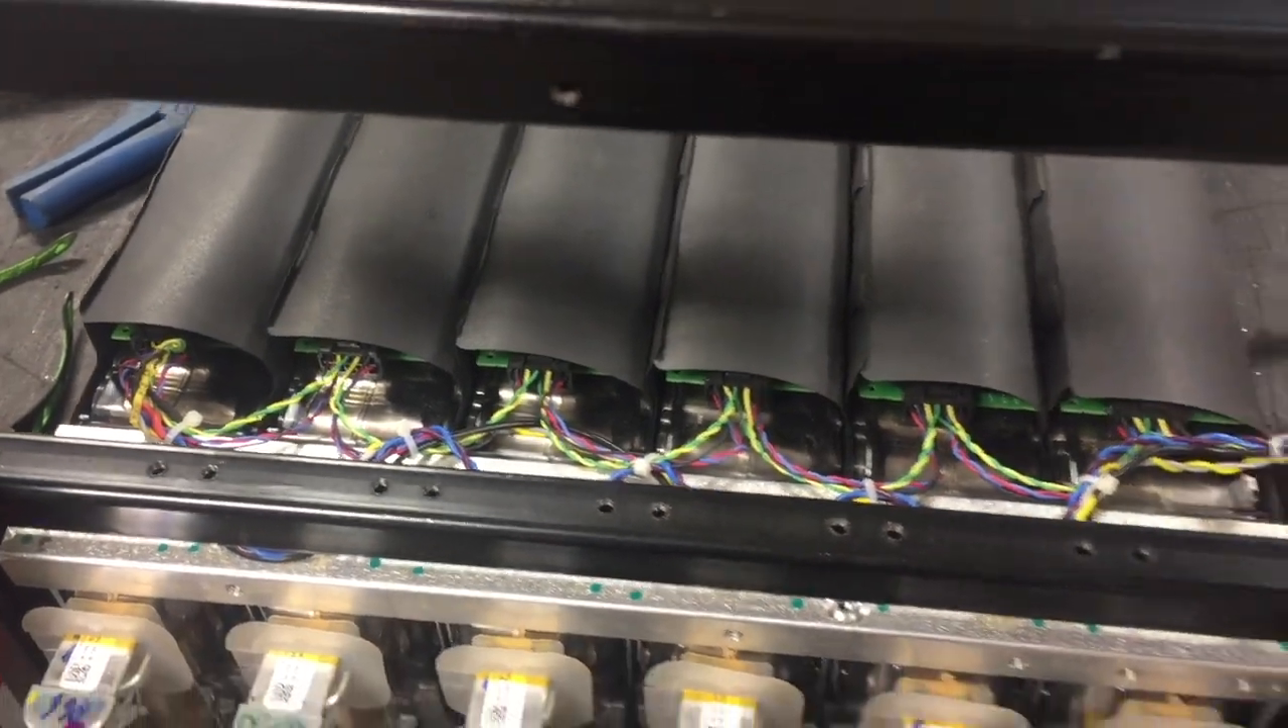We've also extended the battery management loom. So that's all plugged in along here now.